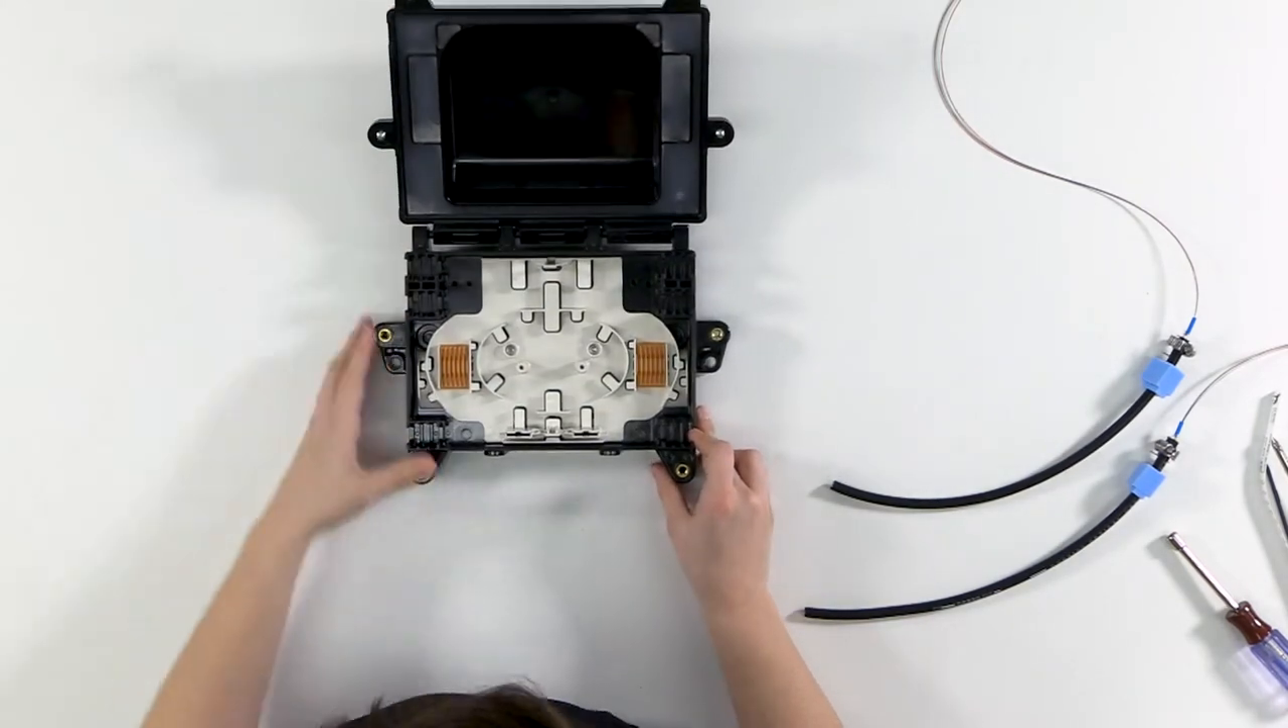Now this closure's already been prepped with the organizer or splice tray.